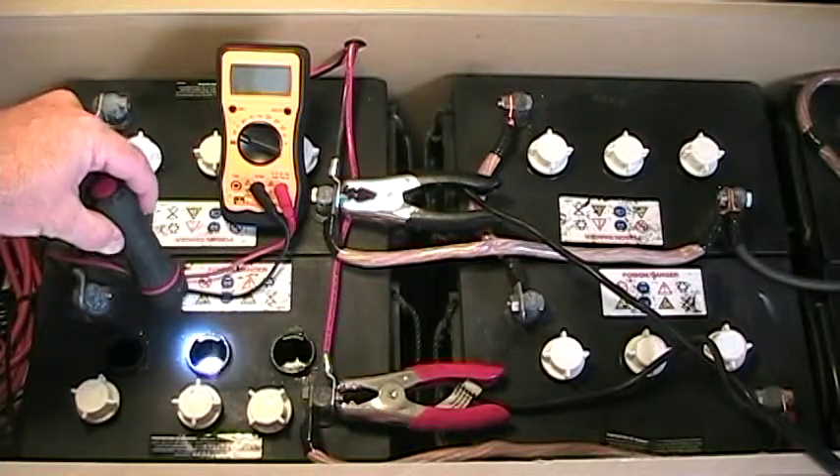I'm going to take my my caps off here and as you'll notice you'll see the the smart charger alligator leads are hooked up now and I've got a 20 amp charge on here right now.